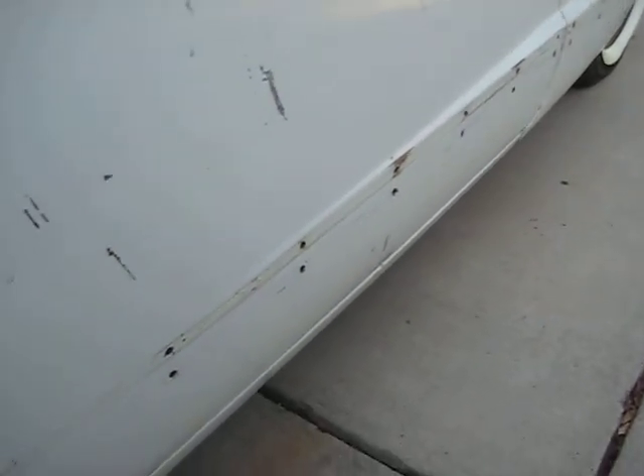The side molding is missing on this side.